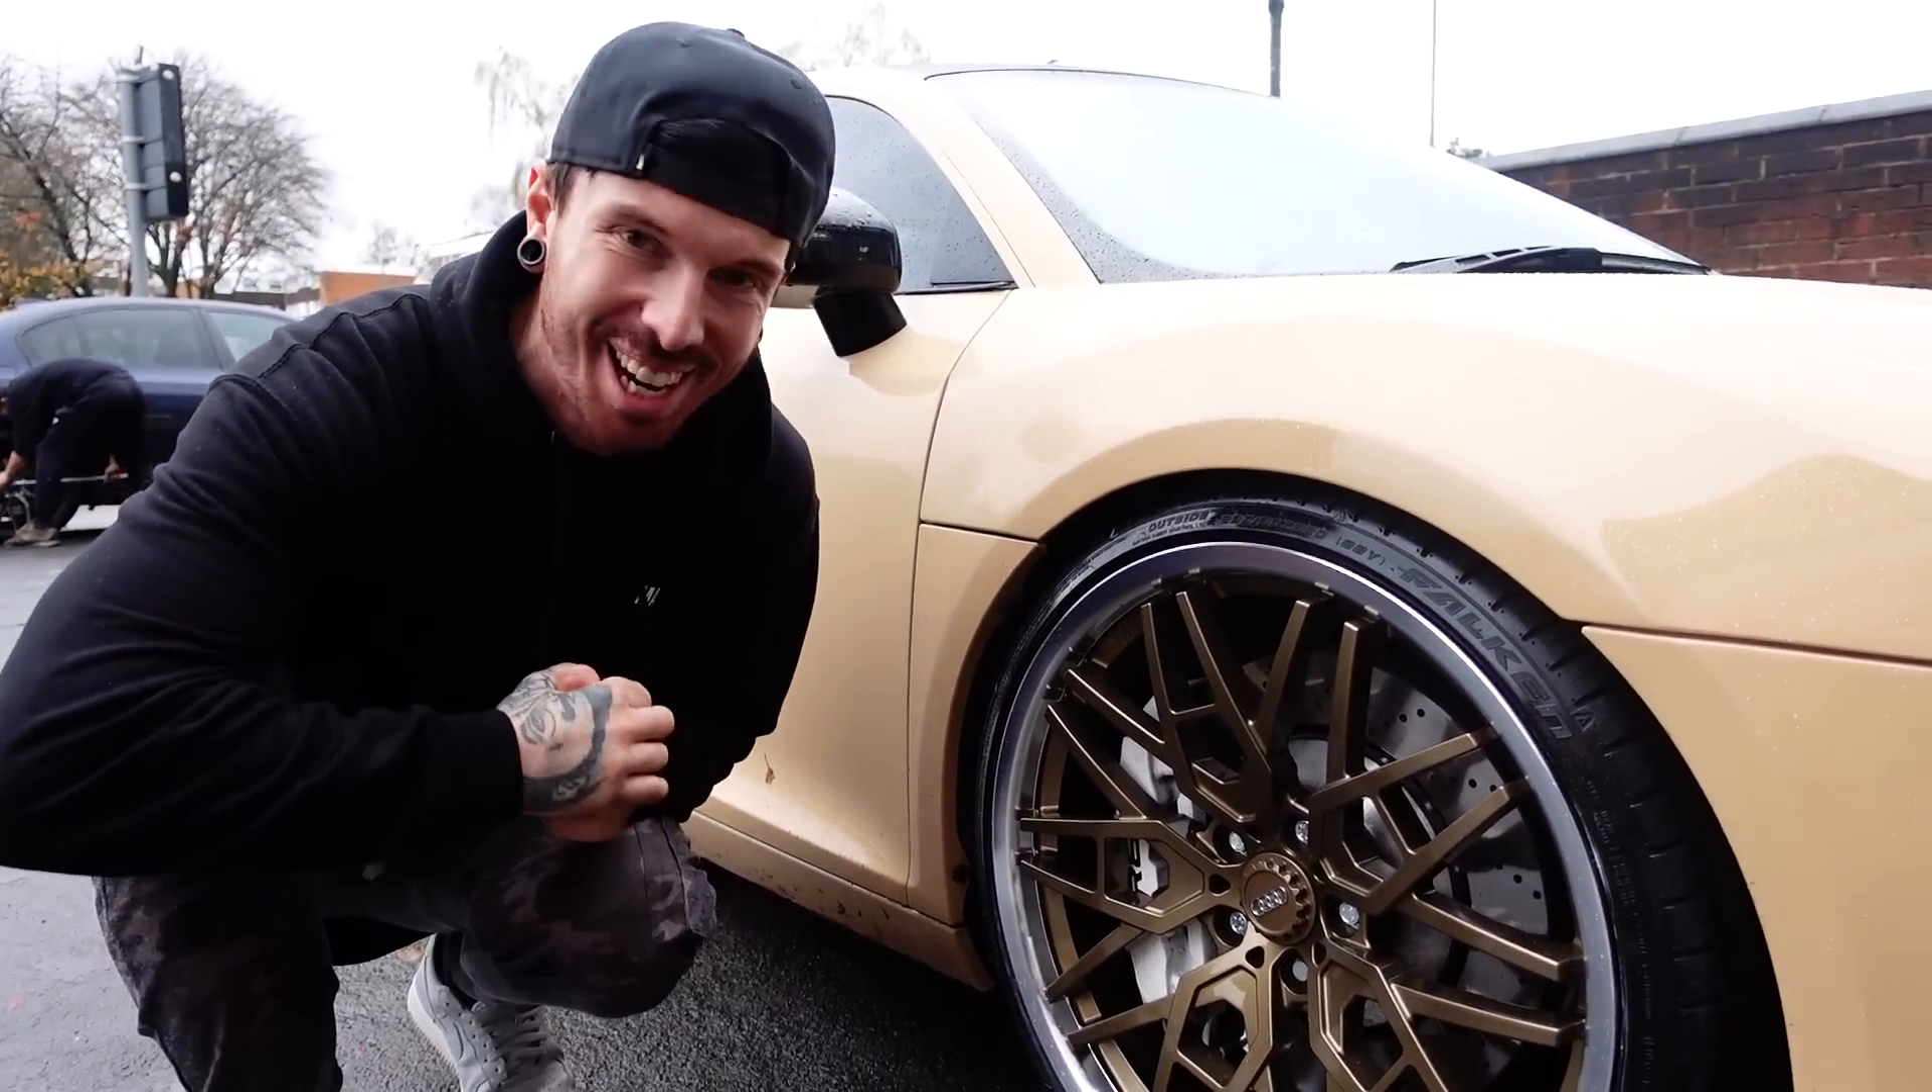Alloys are on, they're looking so sick, much better than I expected as well.